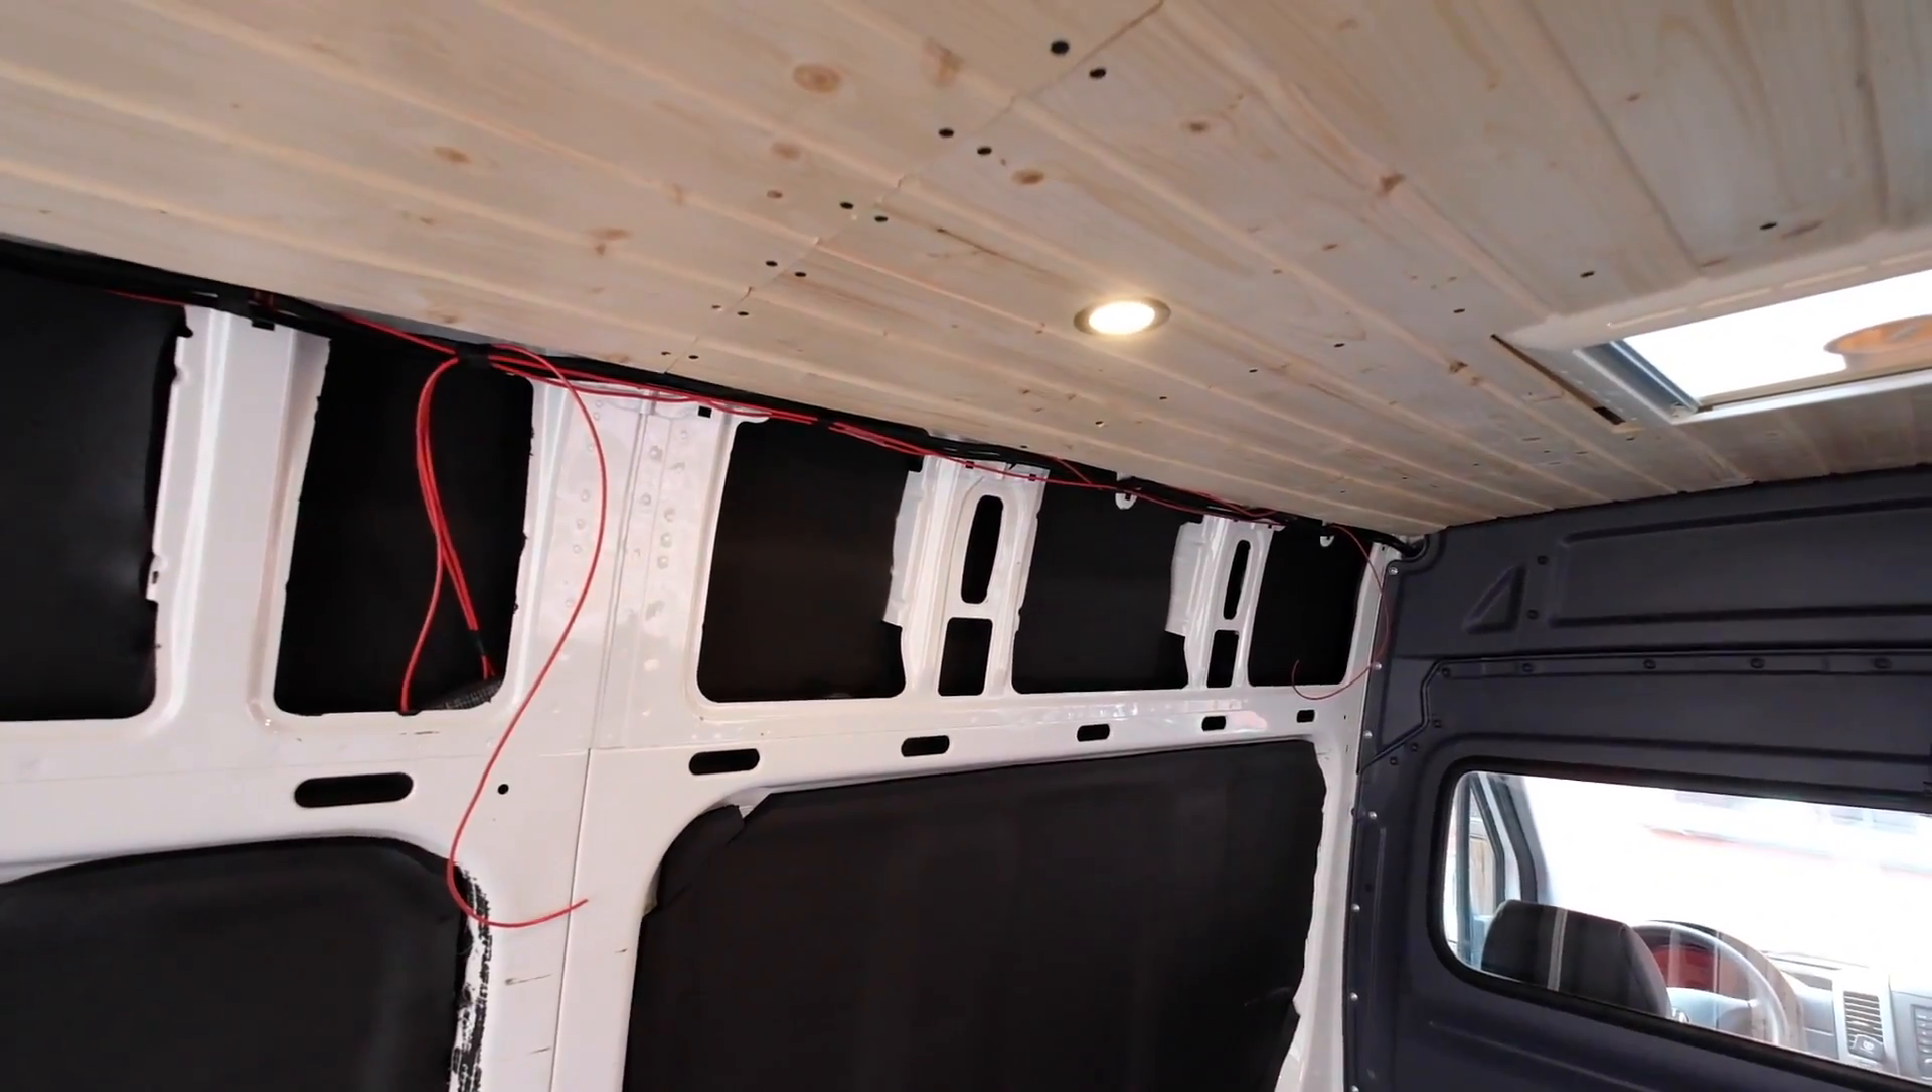So, die Decke ist drin, die LEDs leuchten auch schon und wir haben die Kabel schon mal vorbereitet.